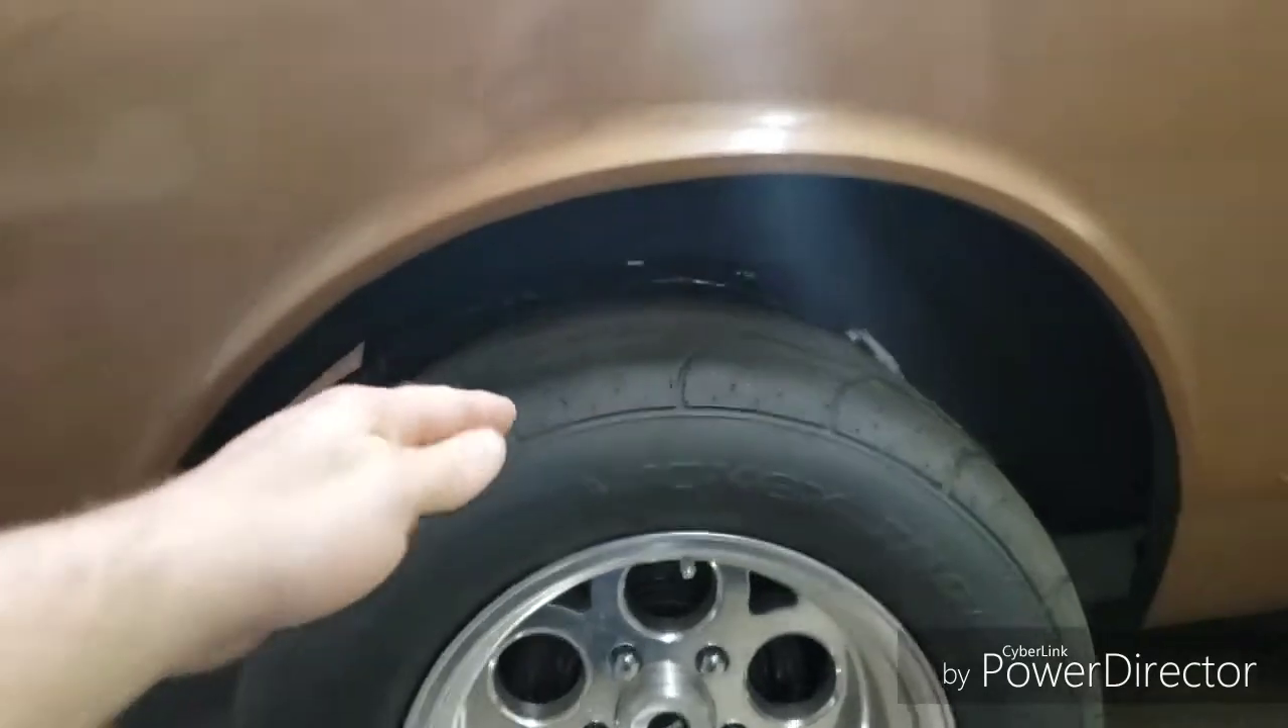So the car is sitting where it should be and i have like a five inch gap here.